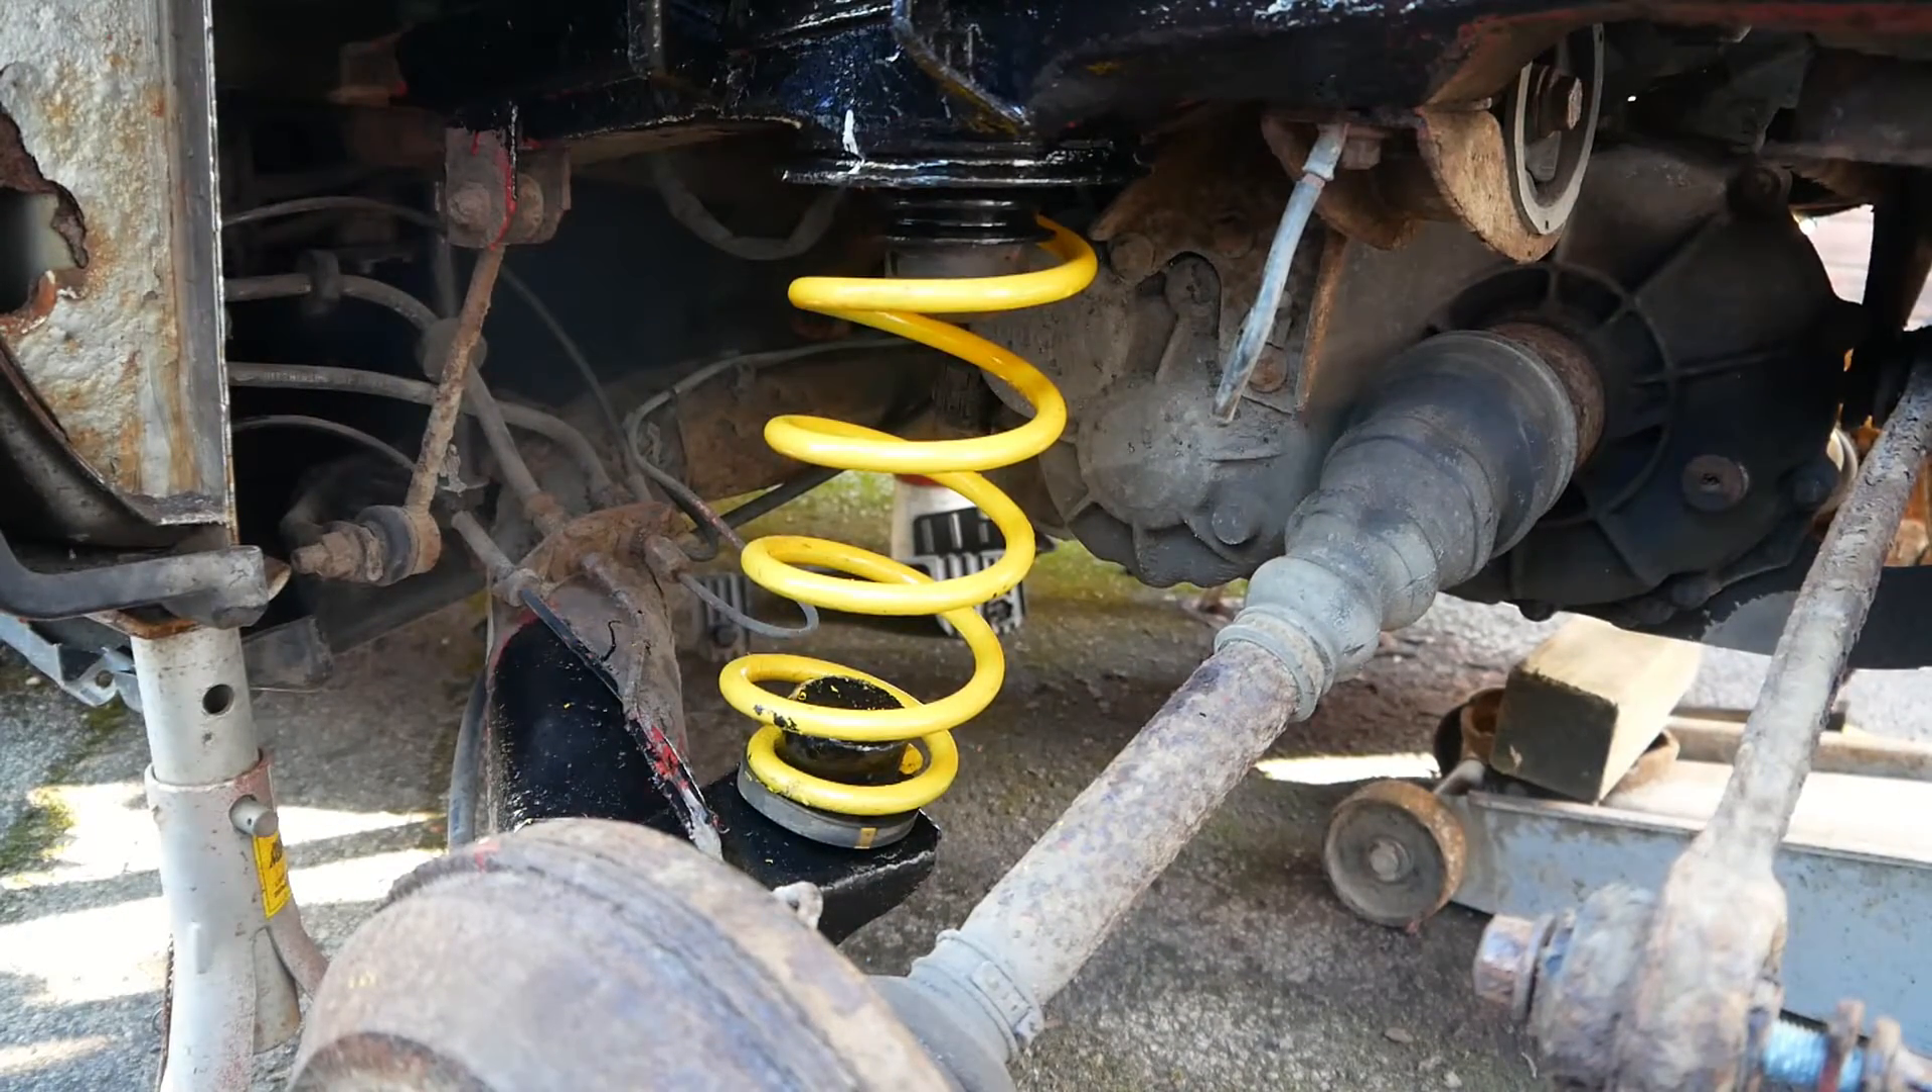The spring's on.